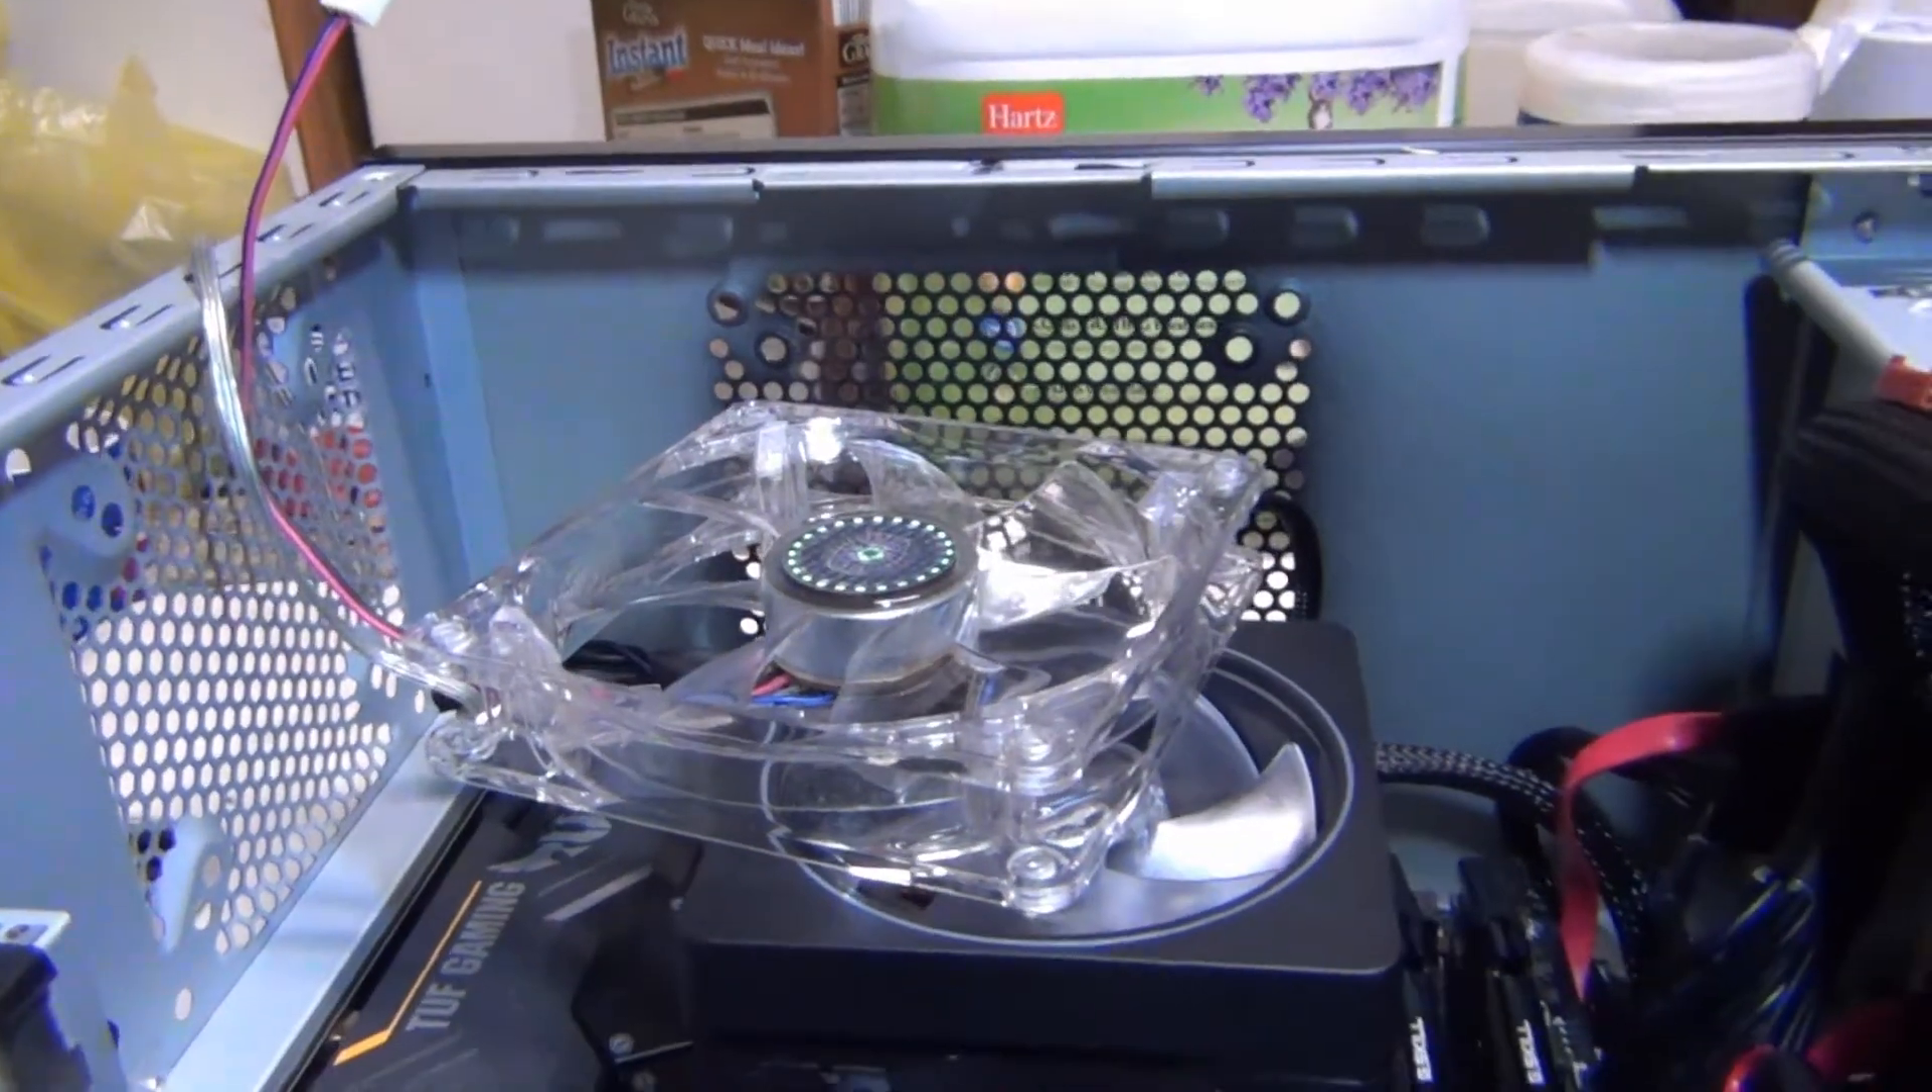Okay the big clear fan there I've got to install that yet.